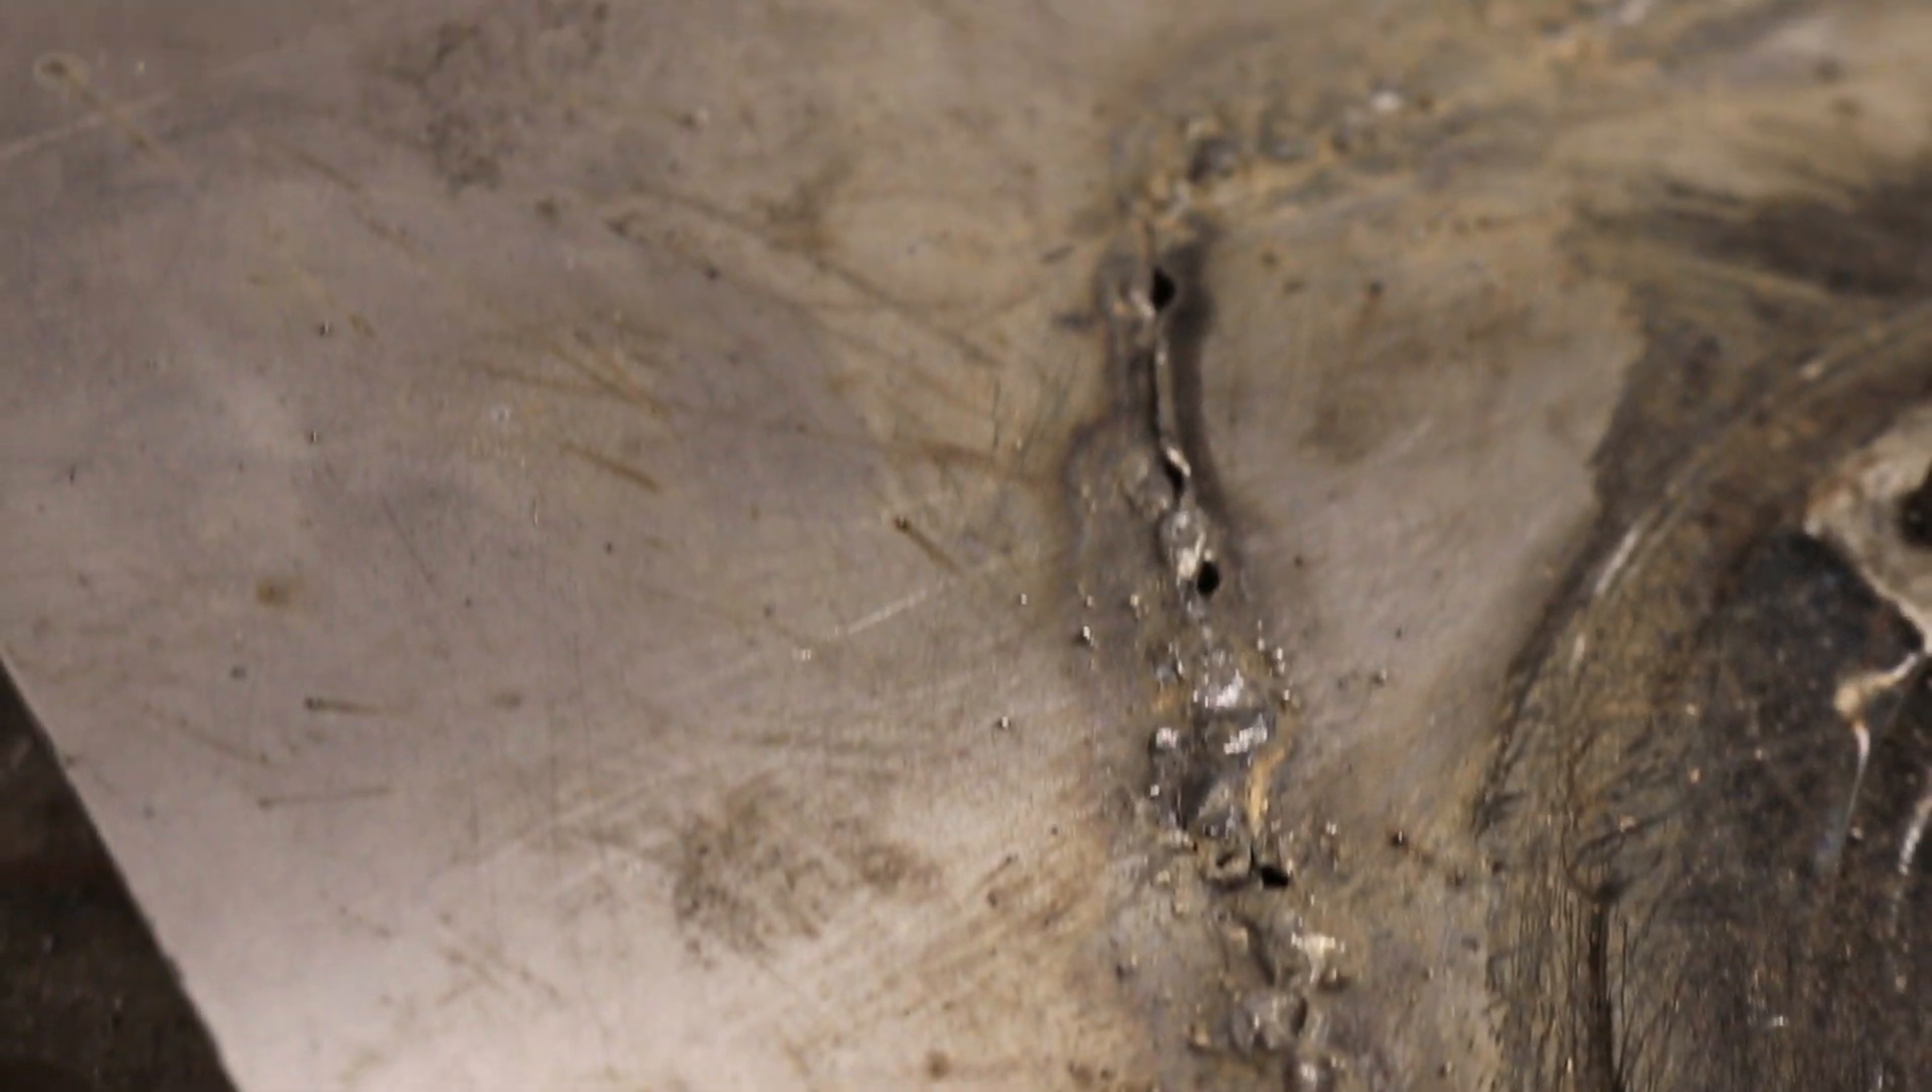There's too big of a gap here and the metal is a little bit thinner in sections here.